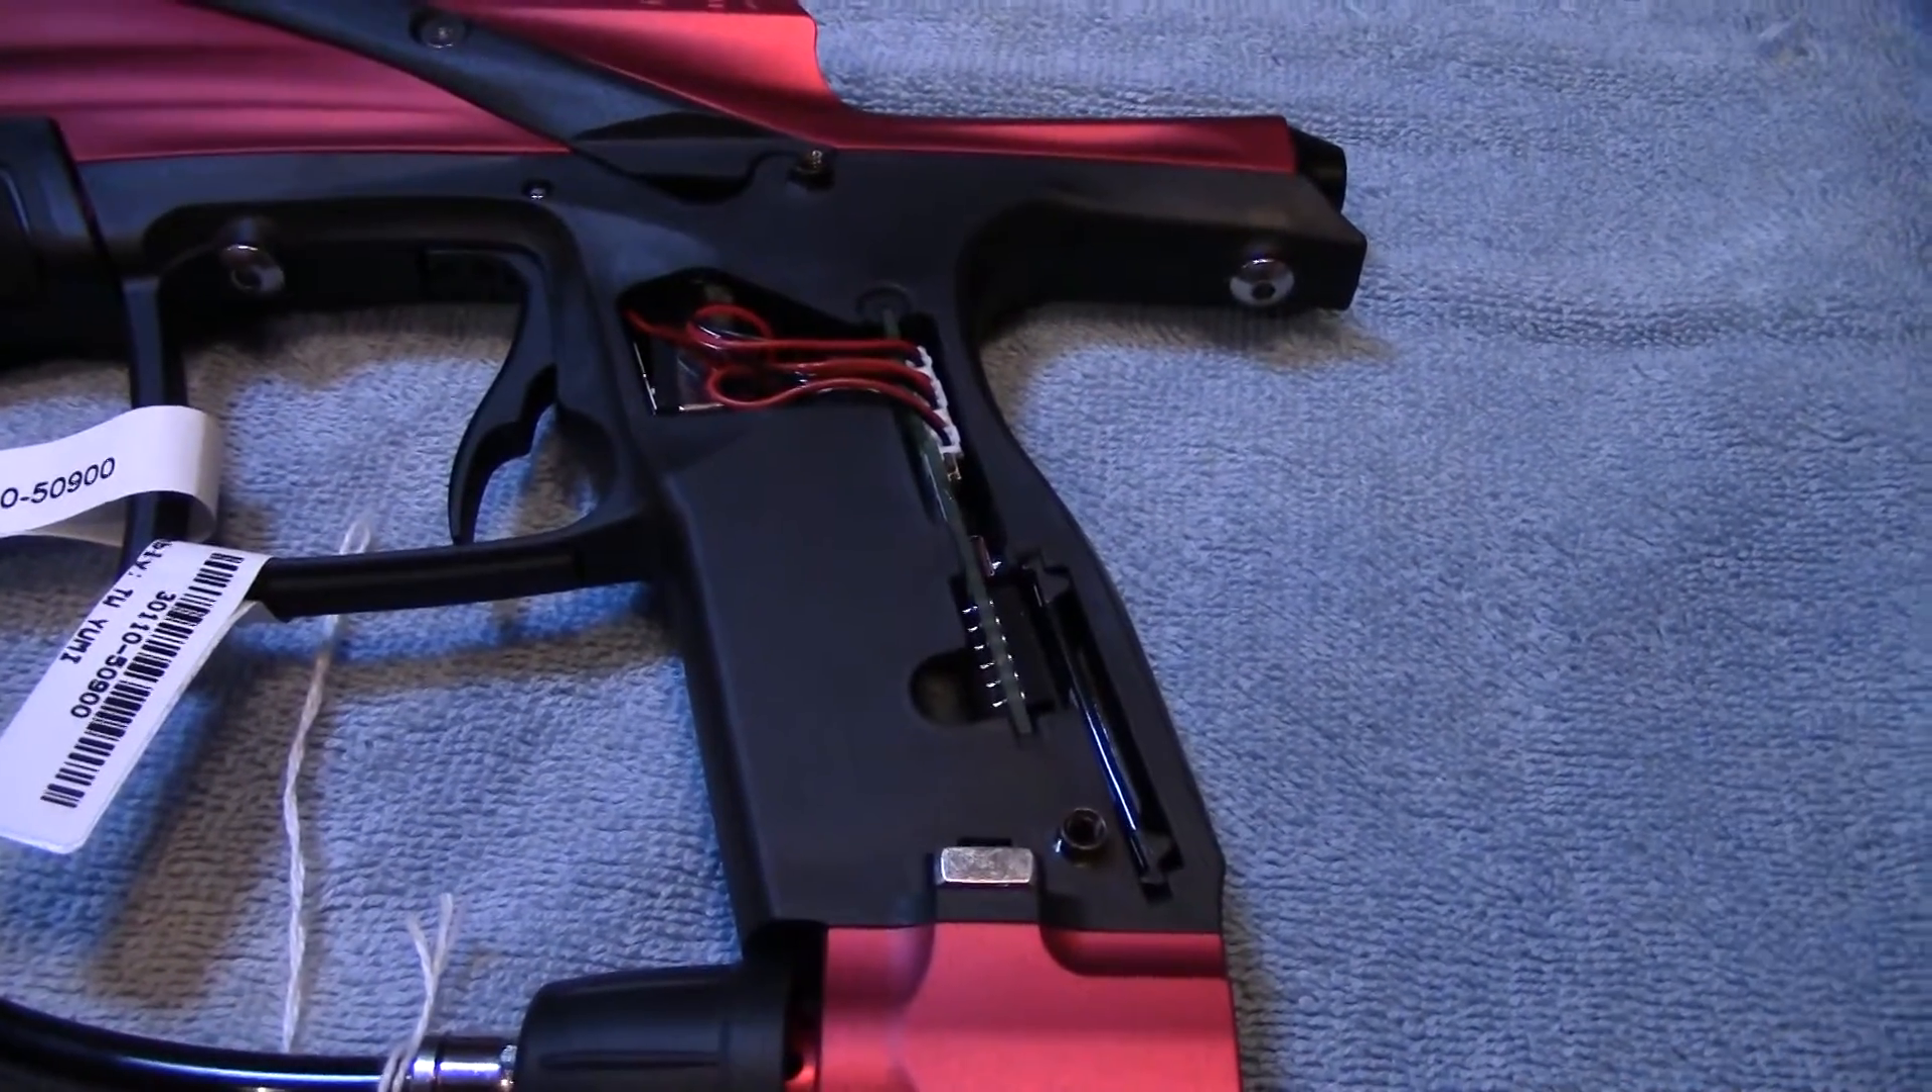So as you can see we've already removed the grip for a shorter video and I don't want you guys have to sit there and watch me unscrew the grip.